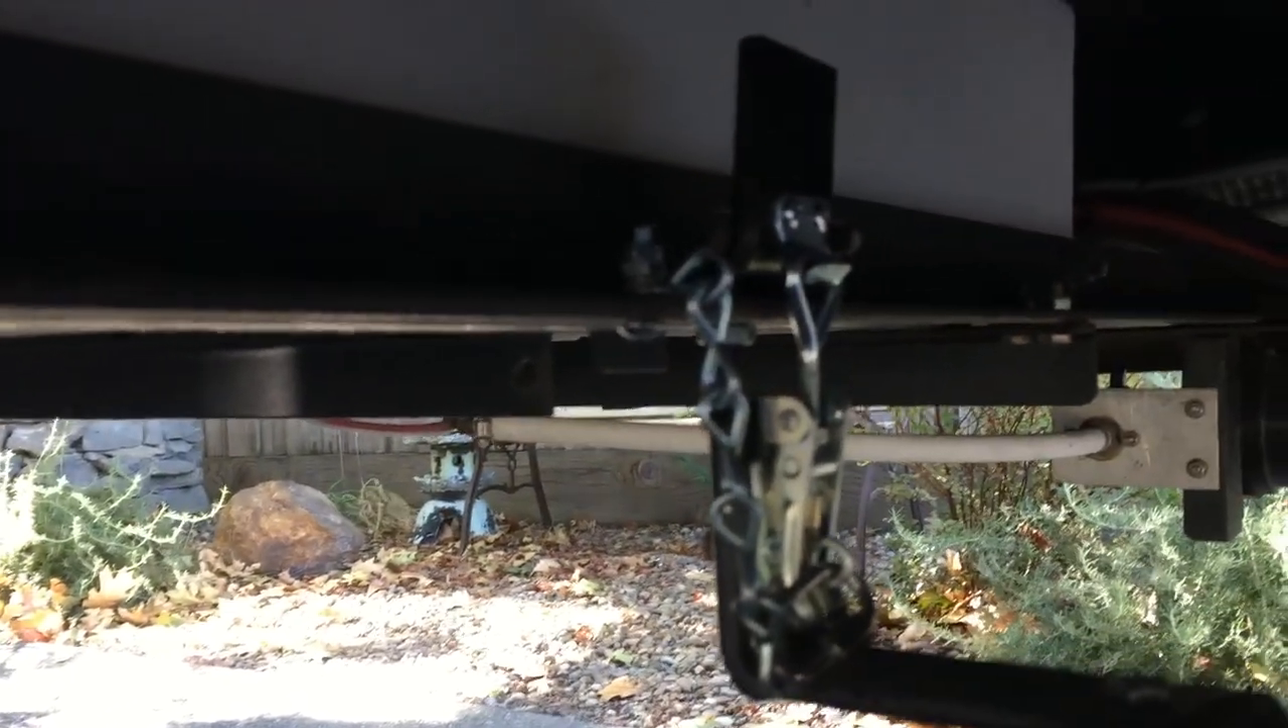So I got a chain on here.